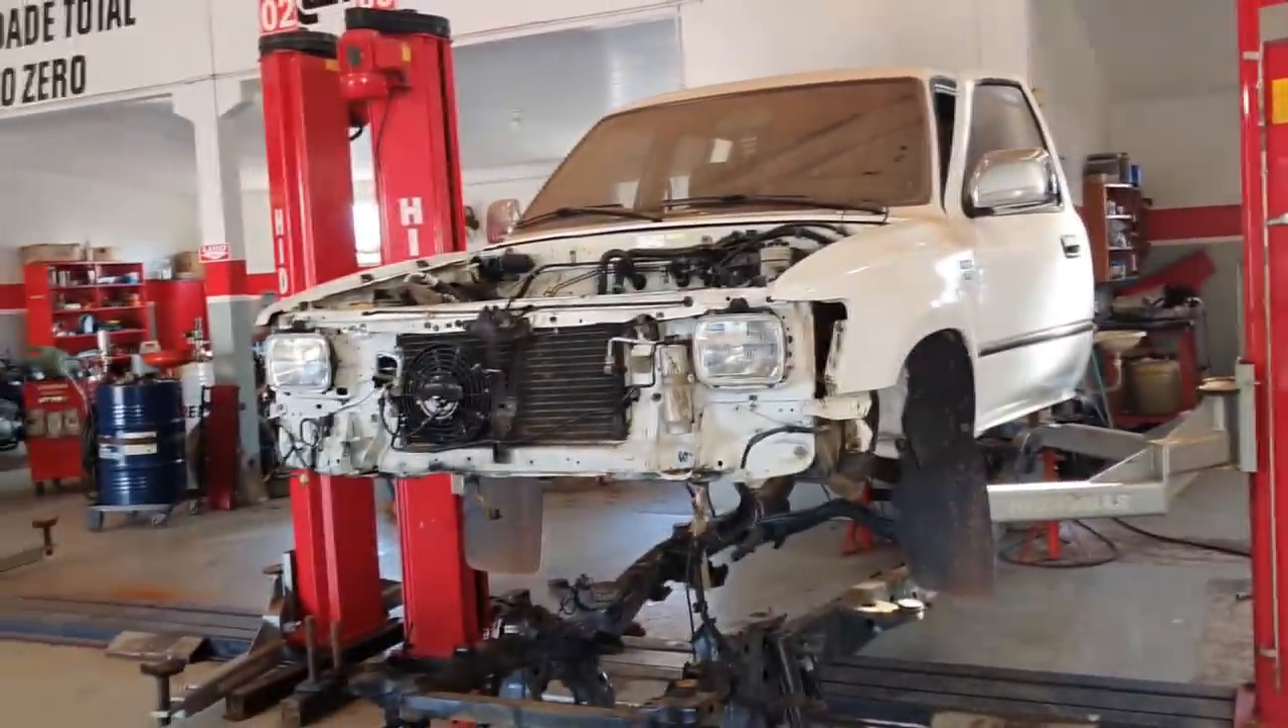A cabine já está solta, moçada.